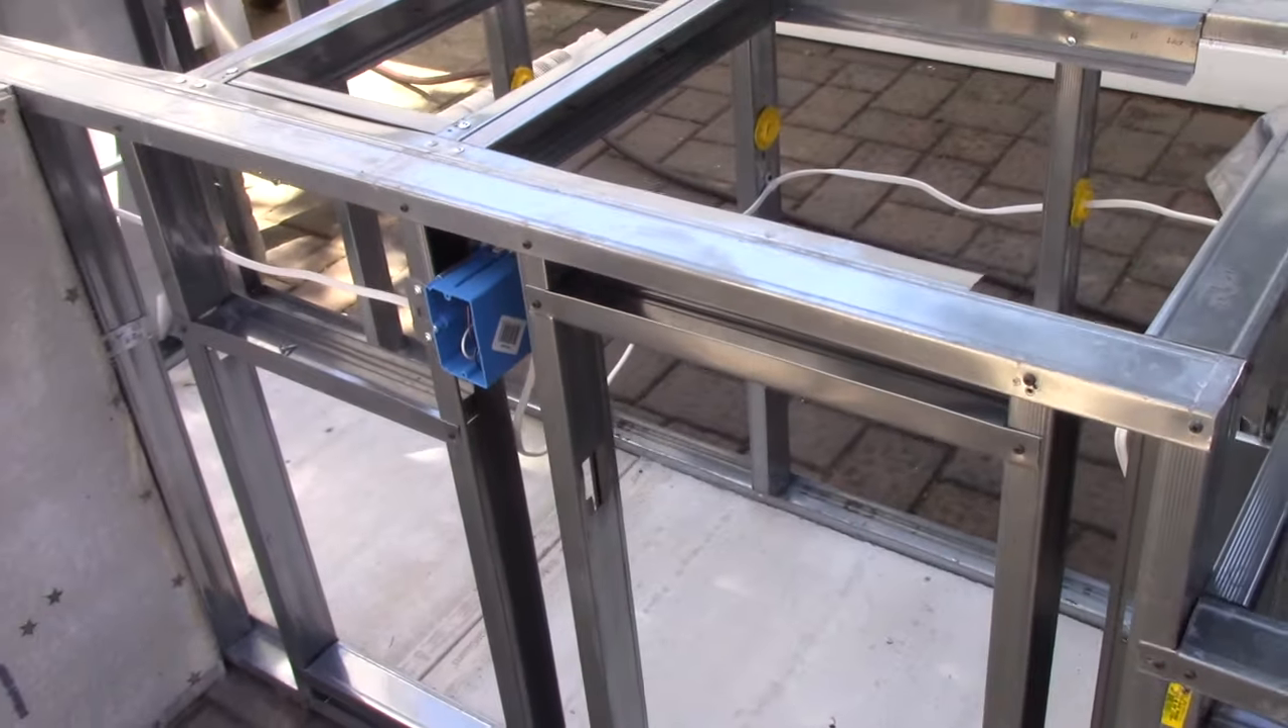So here's how the outside kitchen is looking it's all framed out.